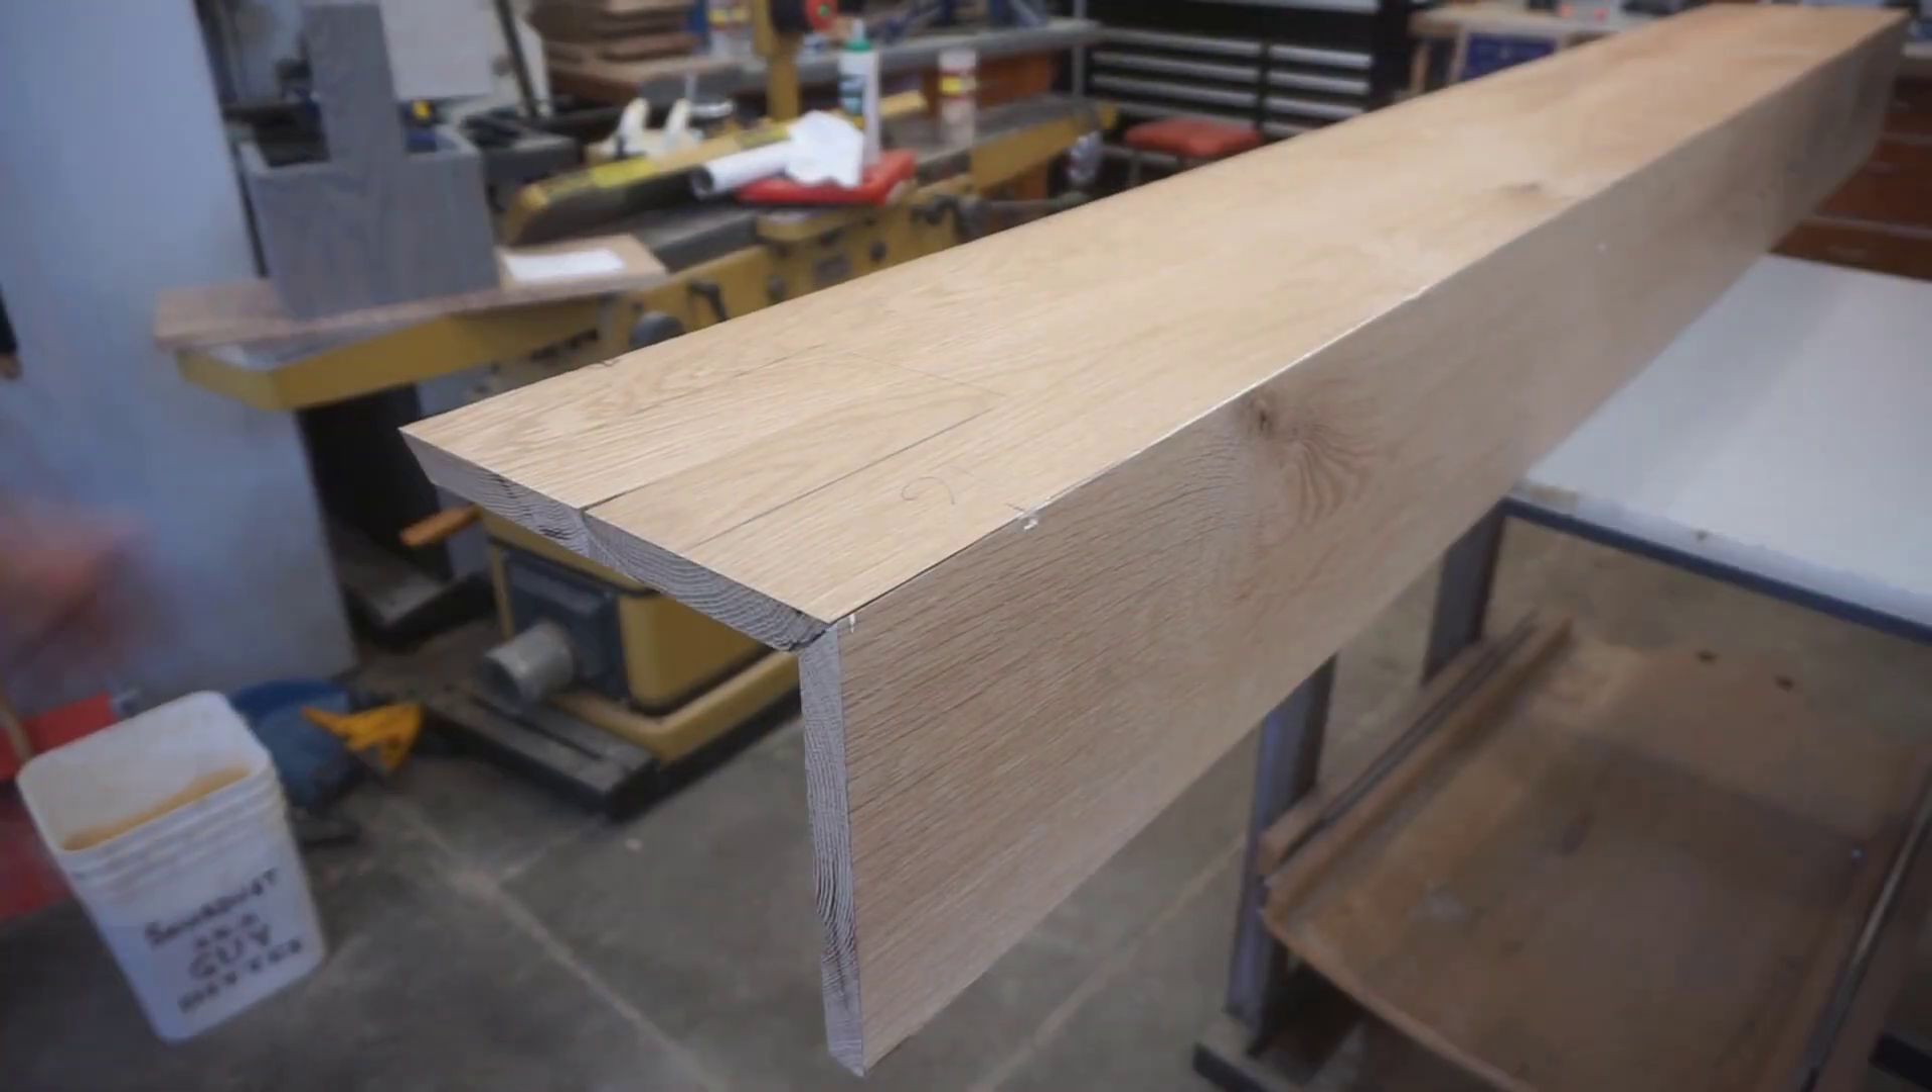A locked miter would be probably pretty tough to do by myself but as it is that miter comes together wonderfully.